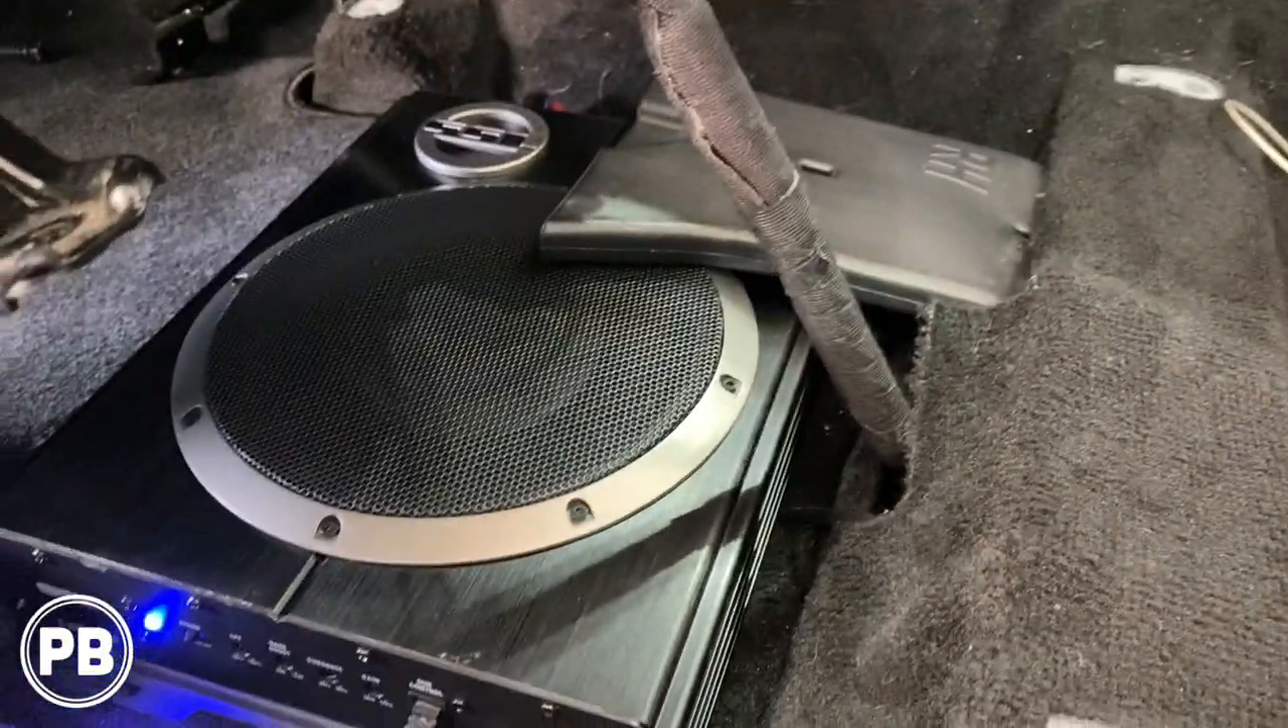All right so we went ahead and got our amplifier slash subwoofer all installed.